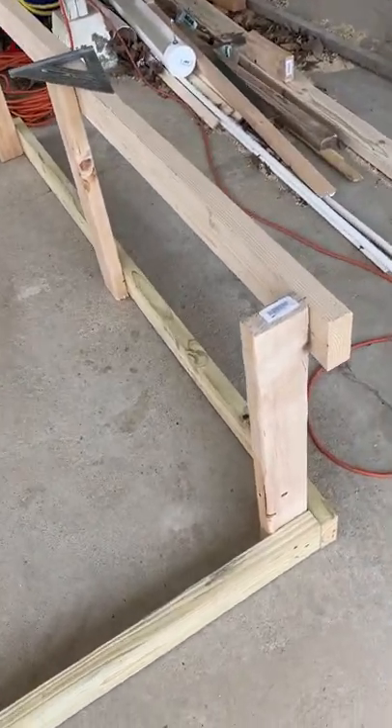Alright, as you can see we've got the top rails on. The uprights are all in place.